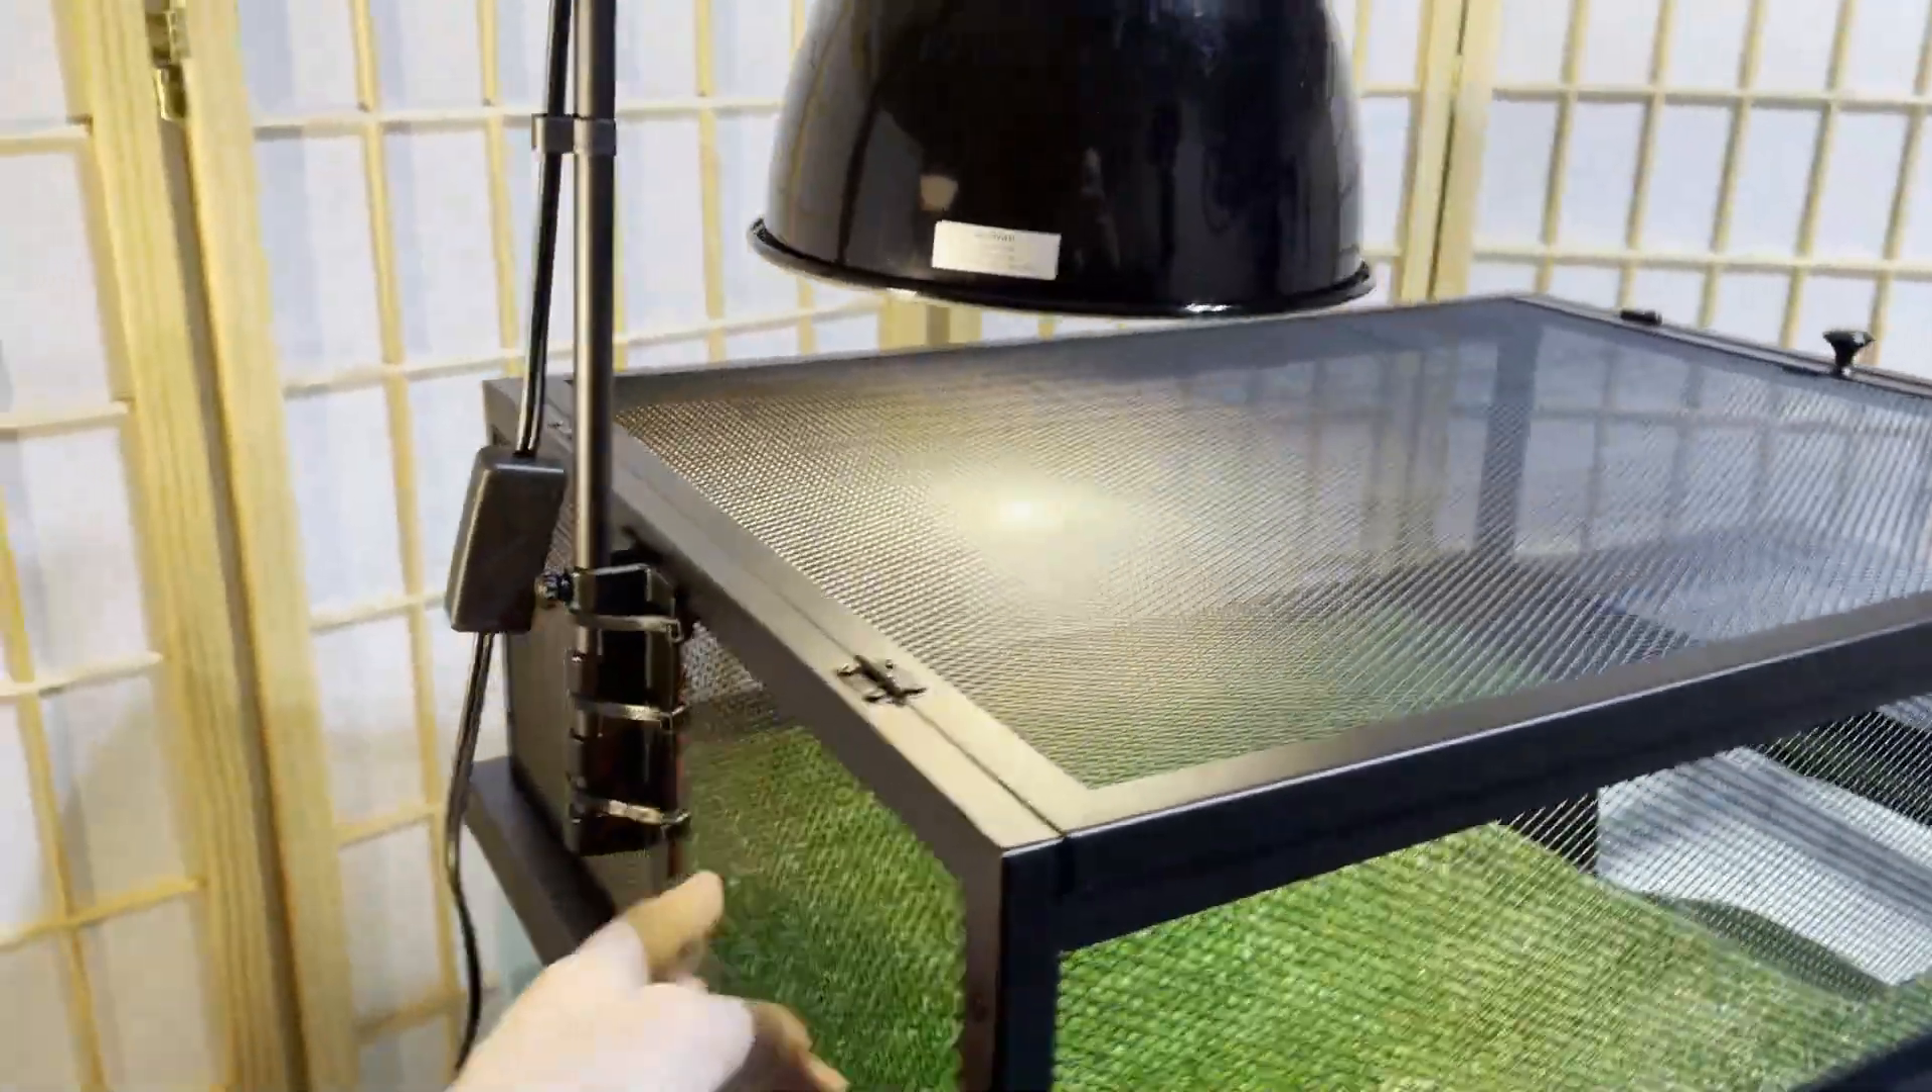Then over here, we got our light bracket. That was super easy. Just three zip ties.